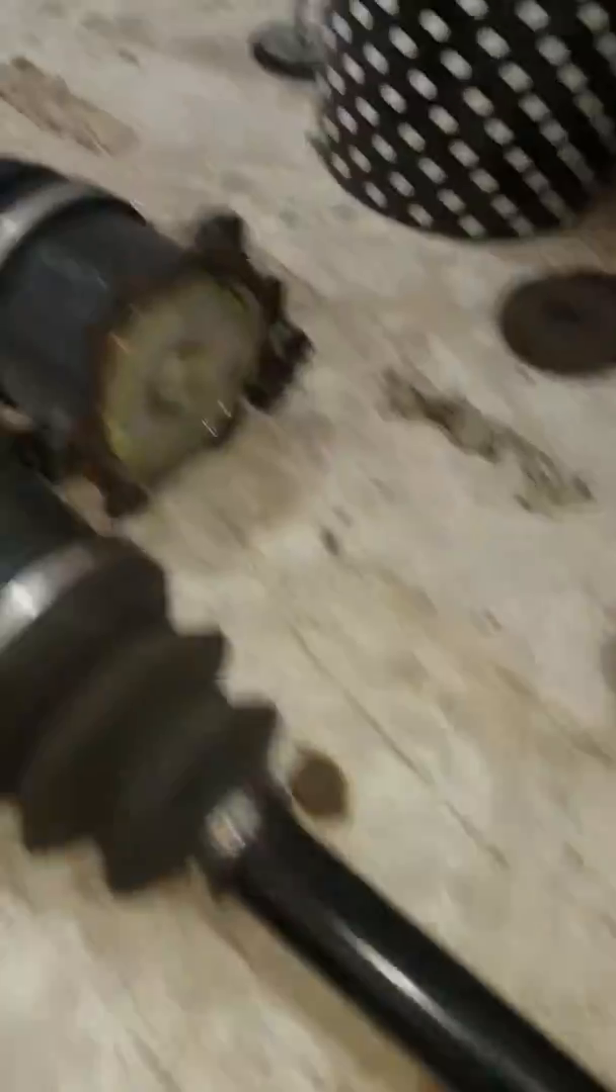Axles are still sitting here i need to go back in the car i haven't quite got there yet.